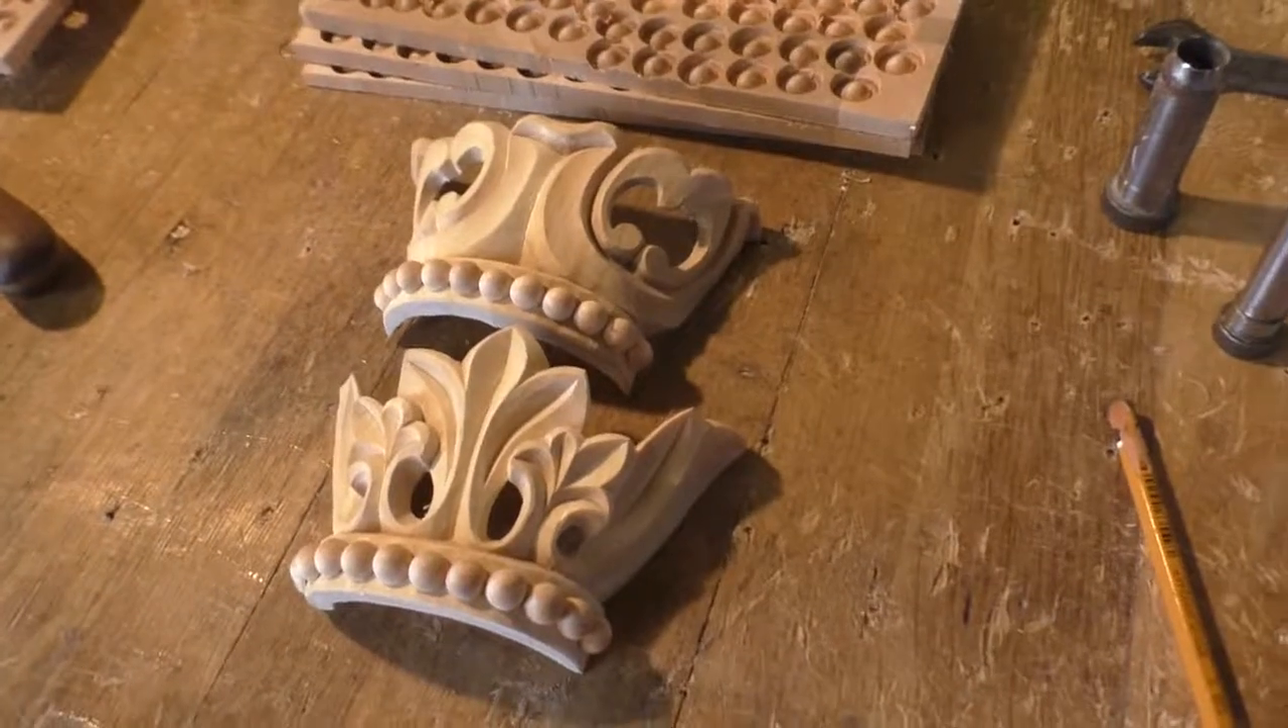Приклеил шарики они пока еще клеятся но уже можно посмотреть.